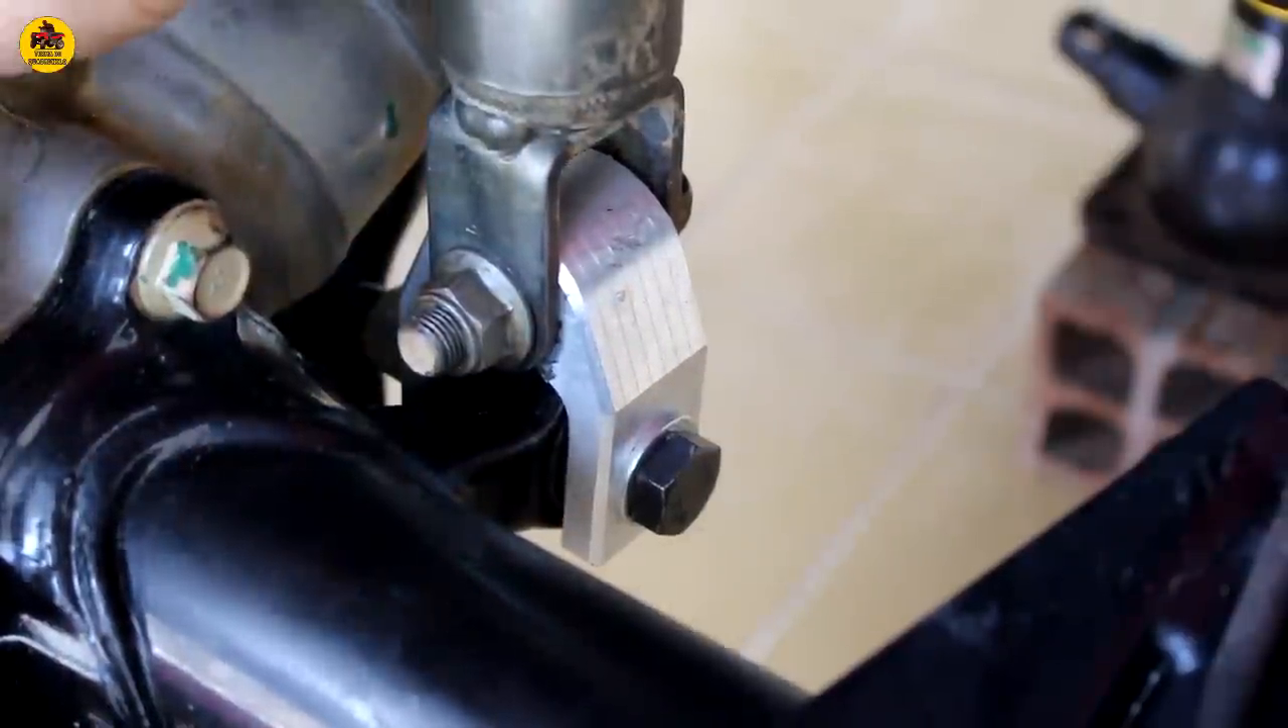Aí está montado o lift traseiro, eu coloquei o lift aqui nesse parafuso do amortecedor original.